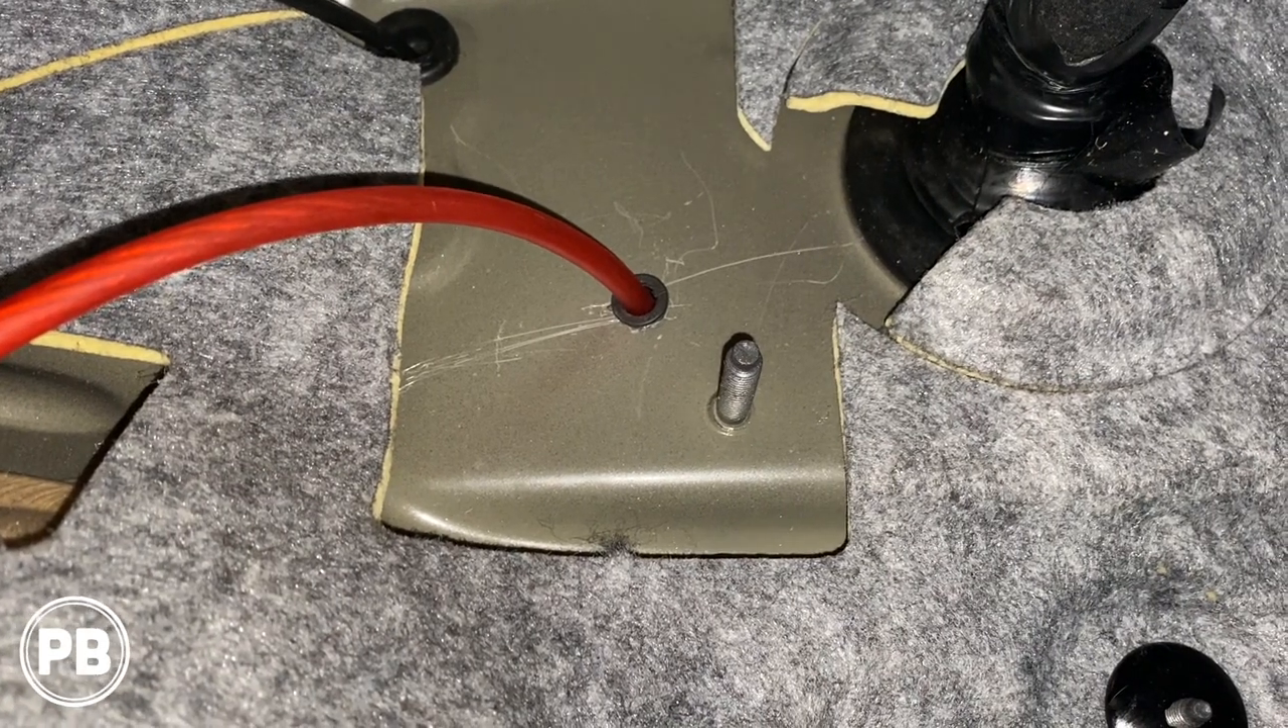Okay, so we went ahead and drilled our hole there, put the grommet in and put our wire through.